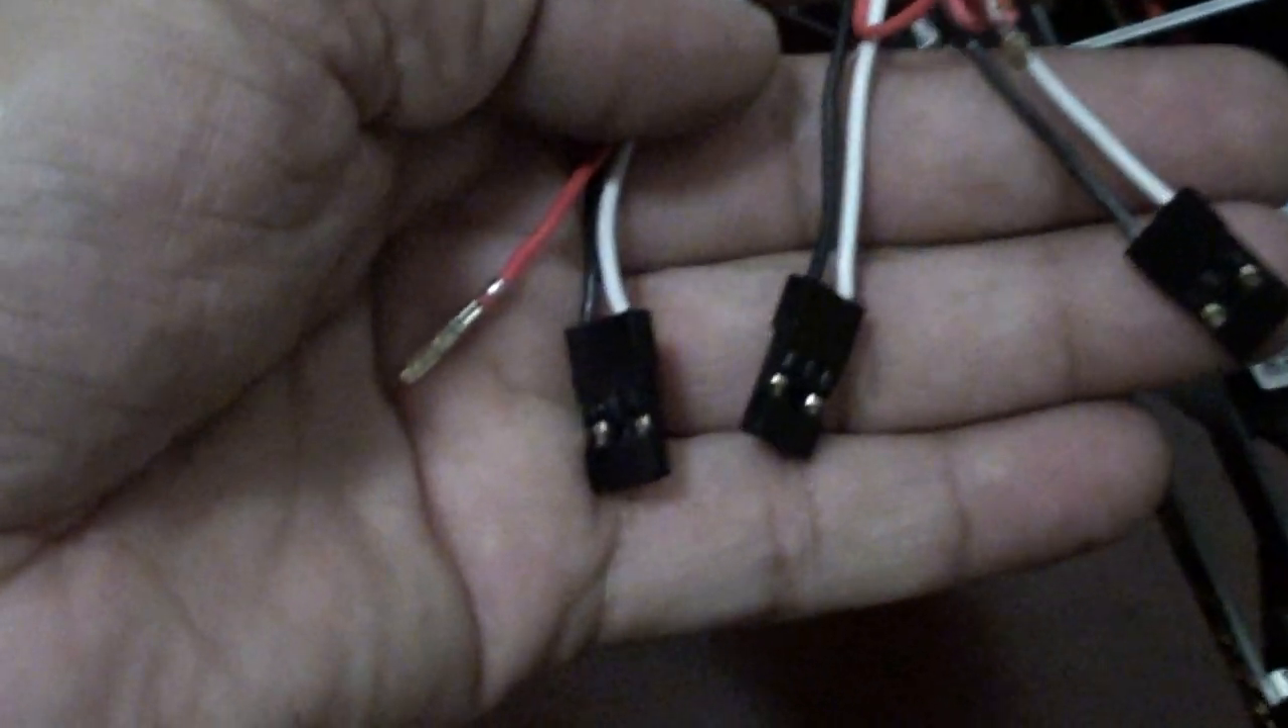Now you can see three of the ESC's I have taken this red connector off.